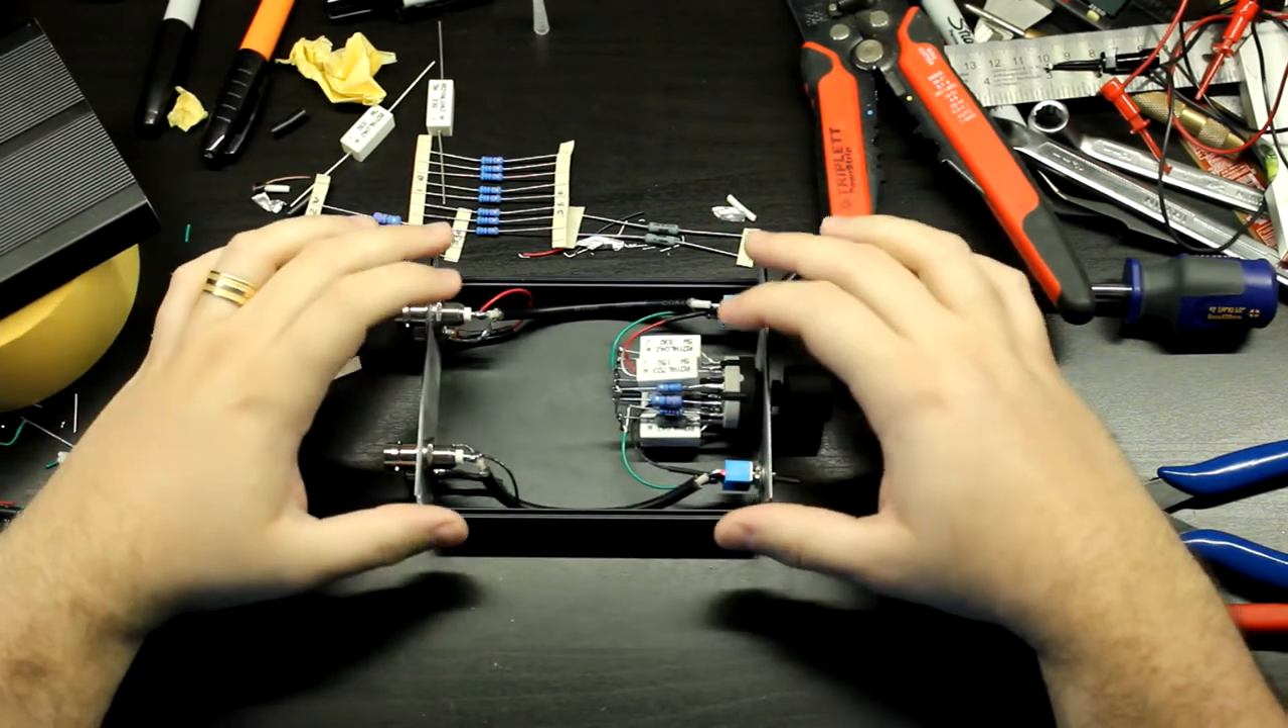I haven't put the top enclosure on yet.